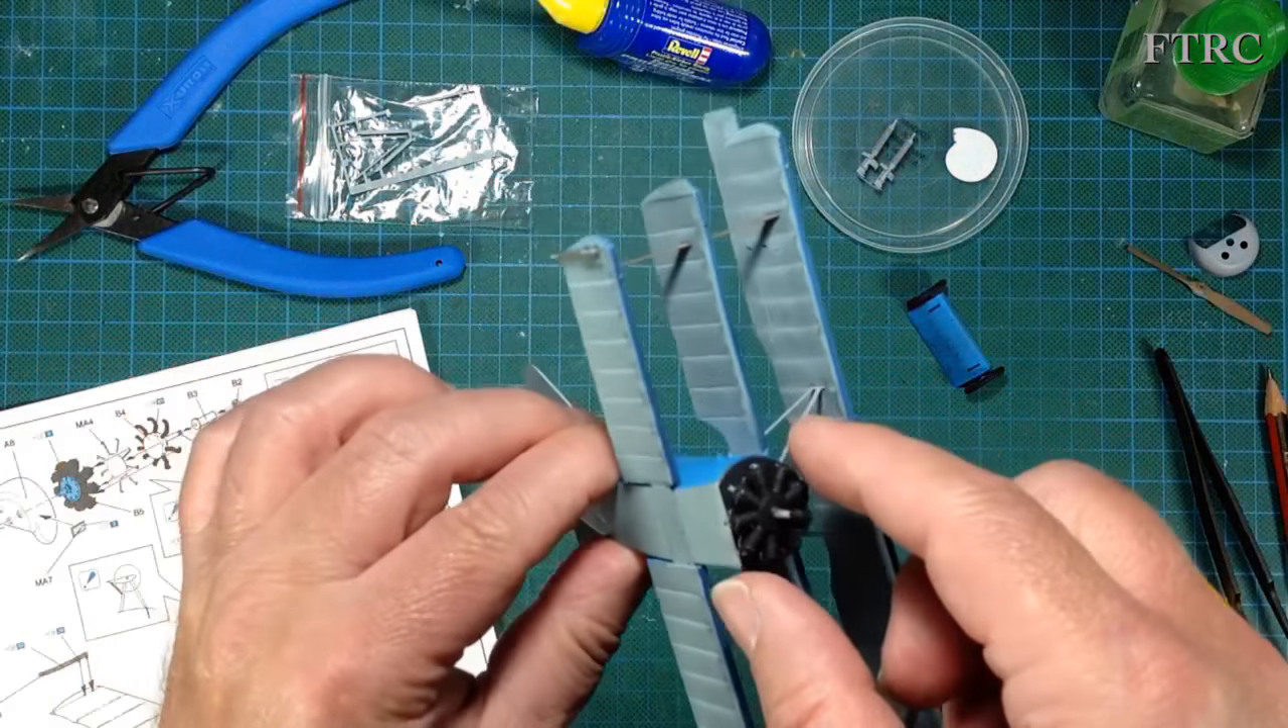So here we have a little Fokker and I've got the um the wings on and I finally got the um that lovely little engine in there and it rotates.